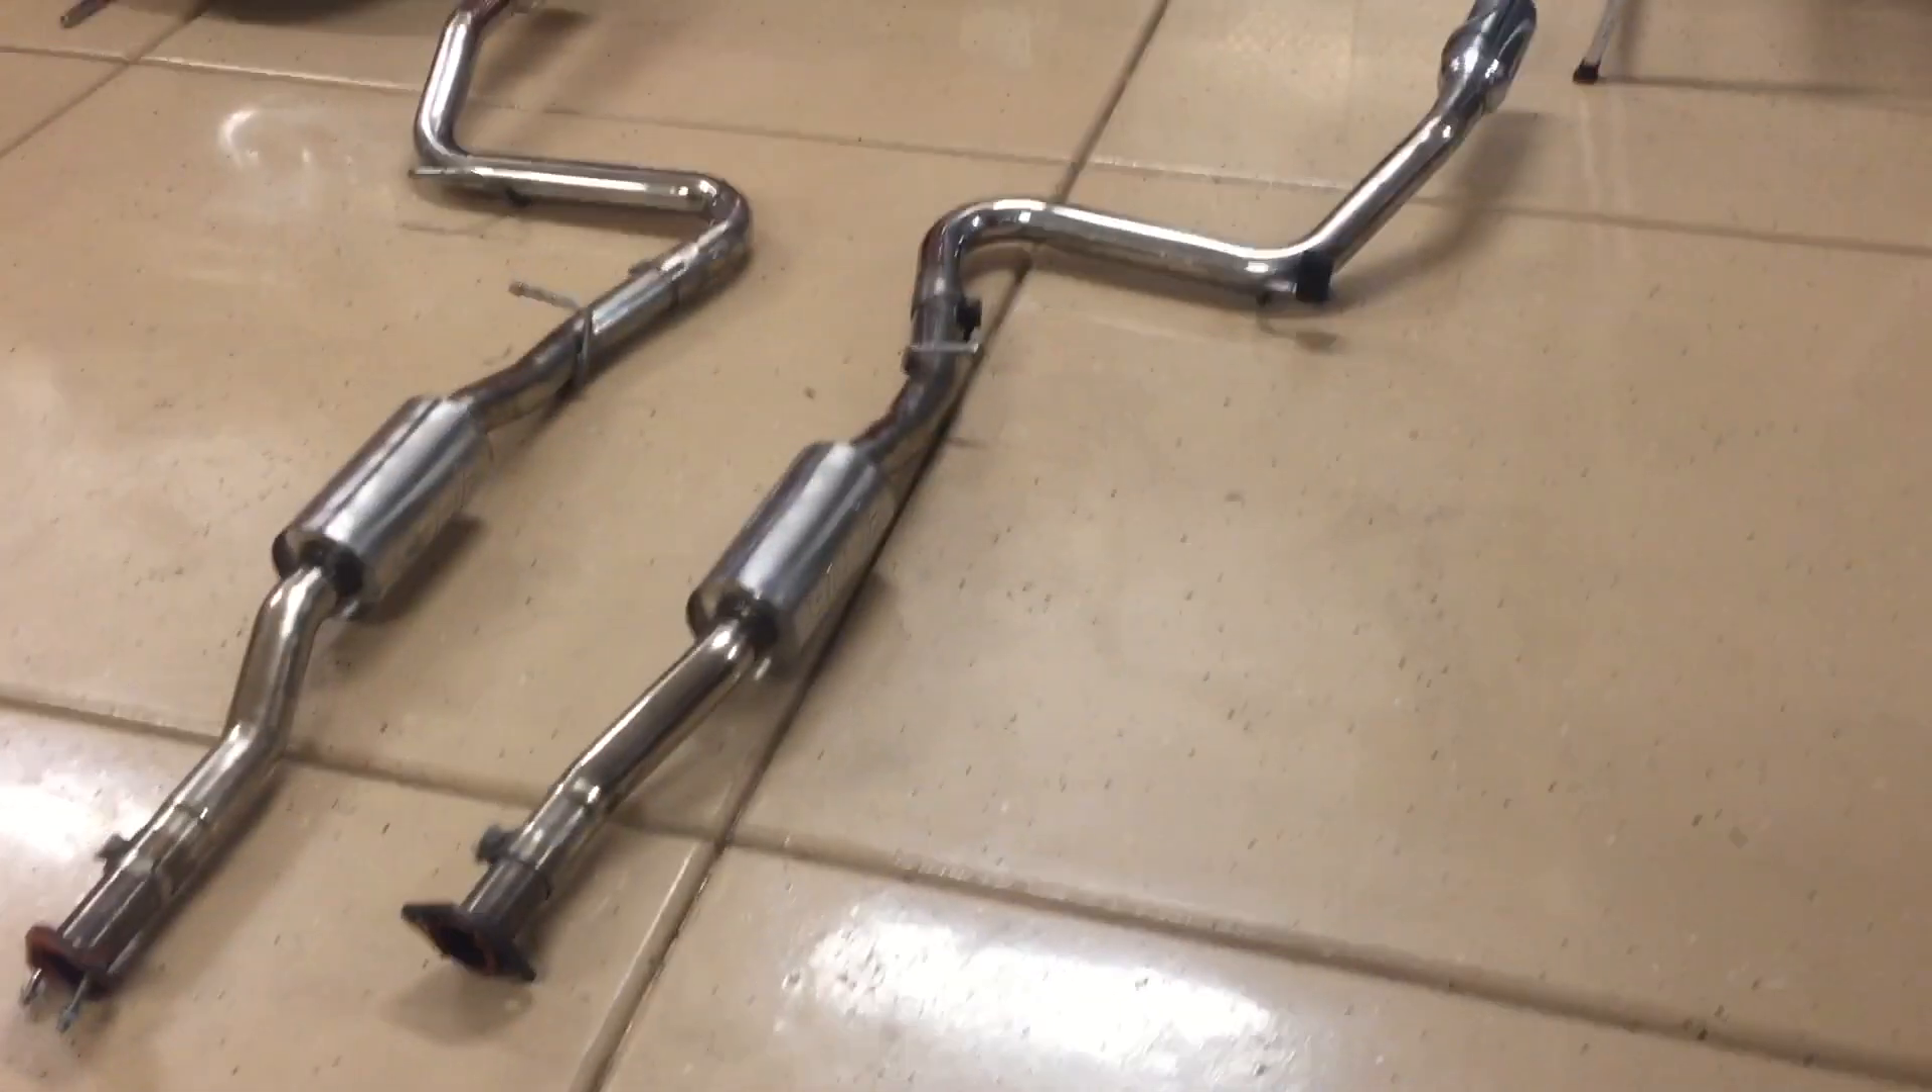Okay so the exhaust is off.